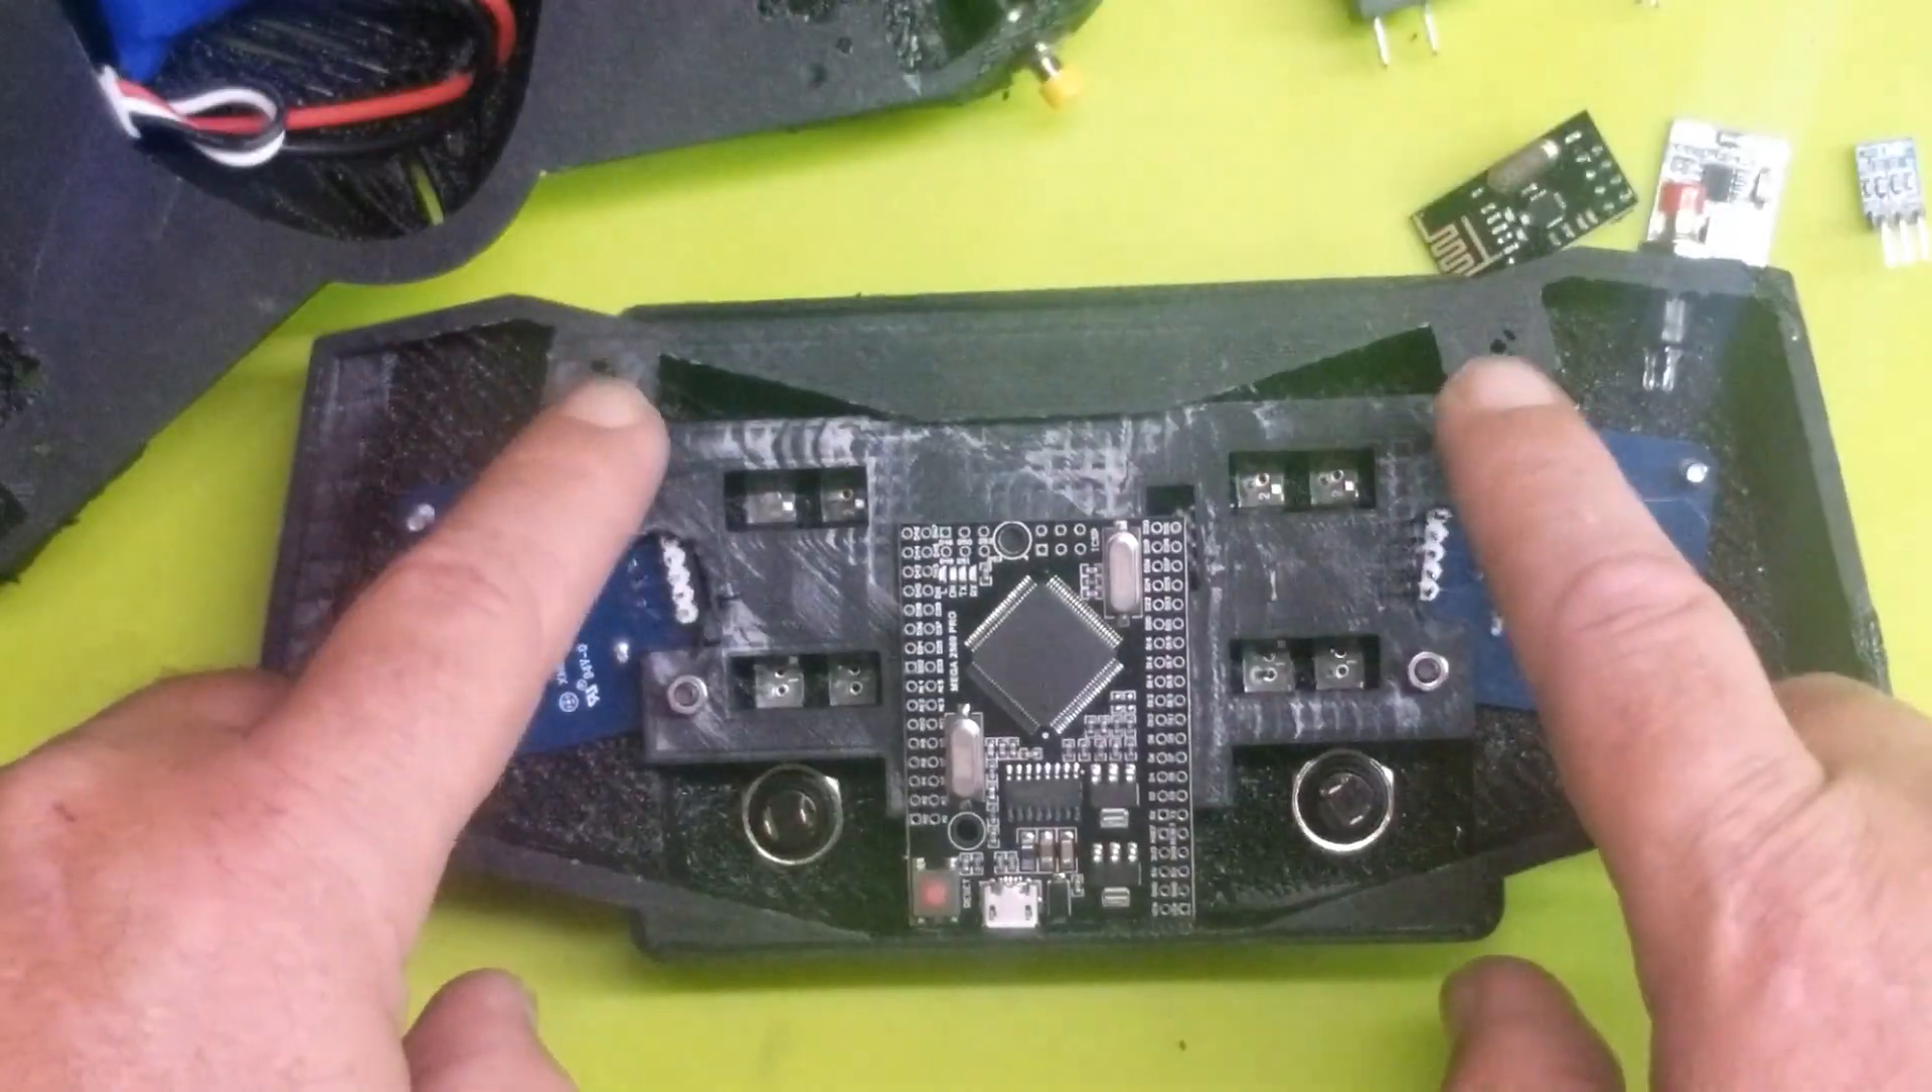So here we are with the mega sitting on top of this plate that i came up with that bolts onto the same bolts as the joysticks.